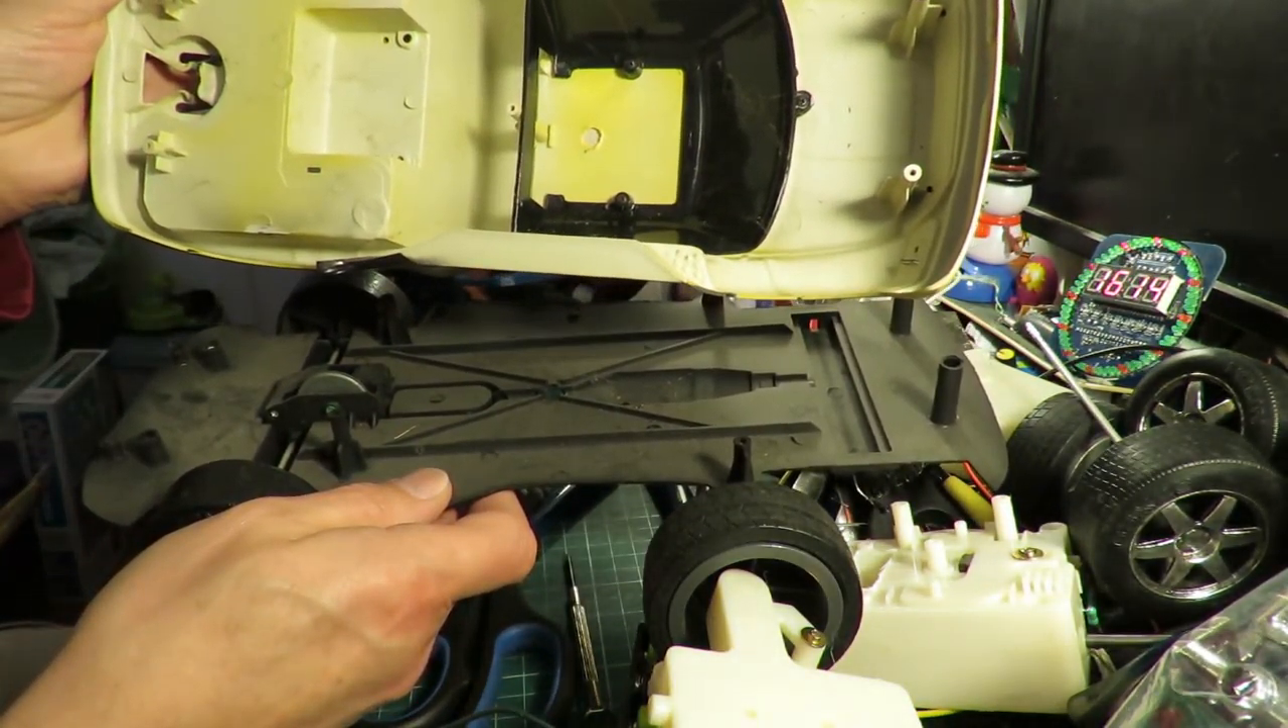Well that's the chassis, we'll call it, taken off.